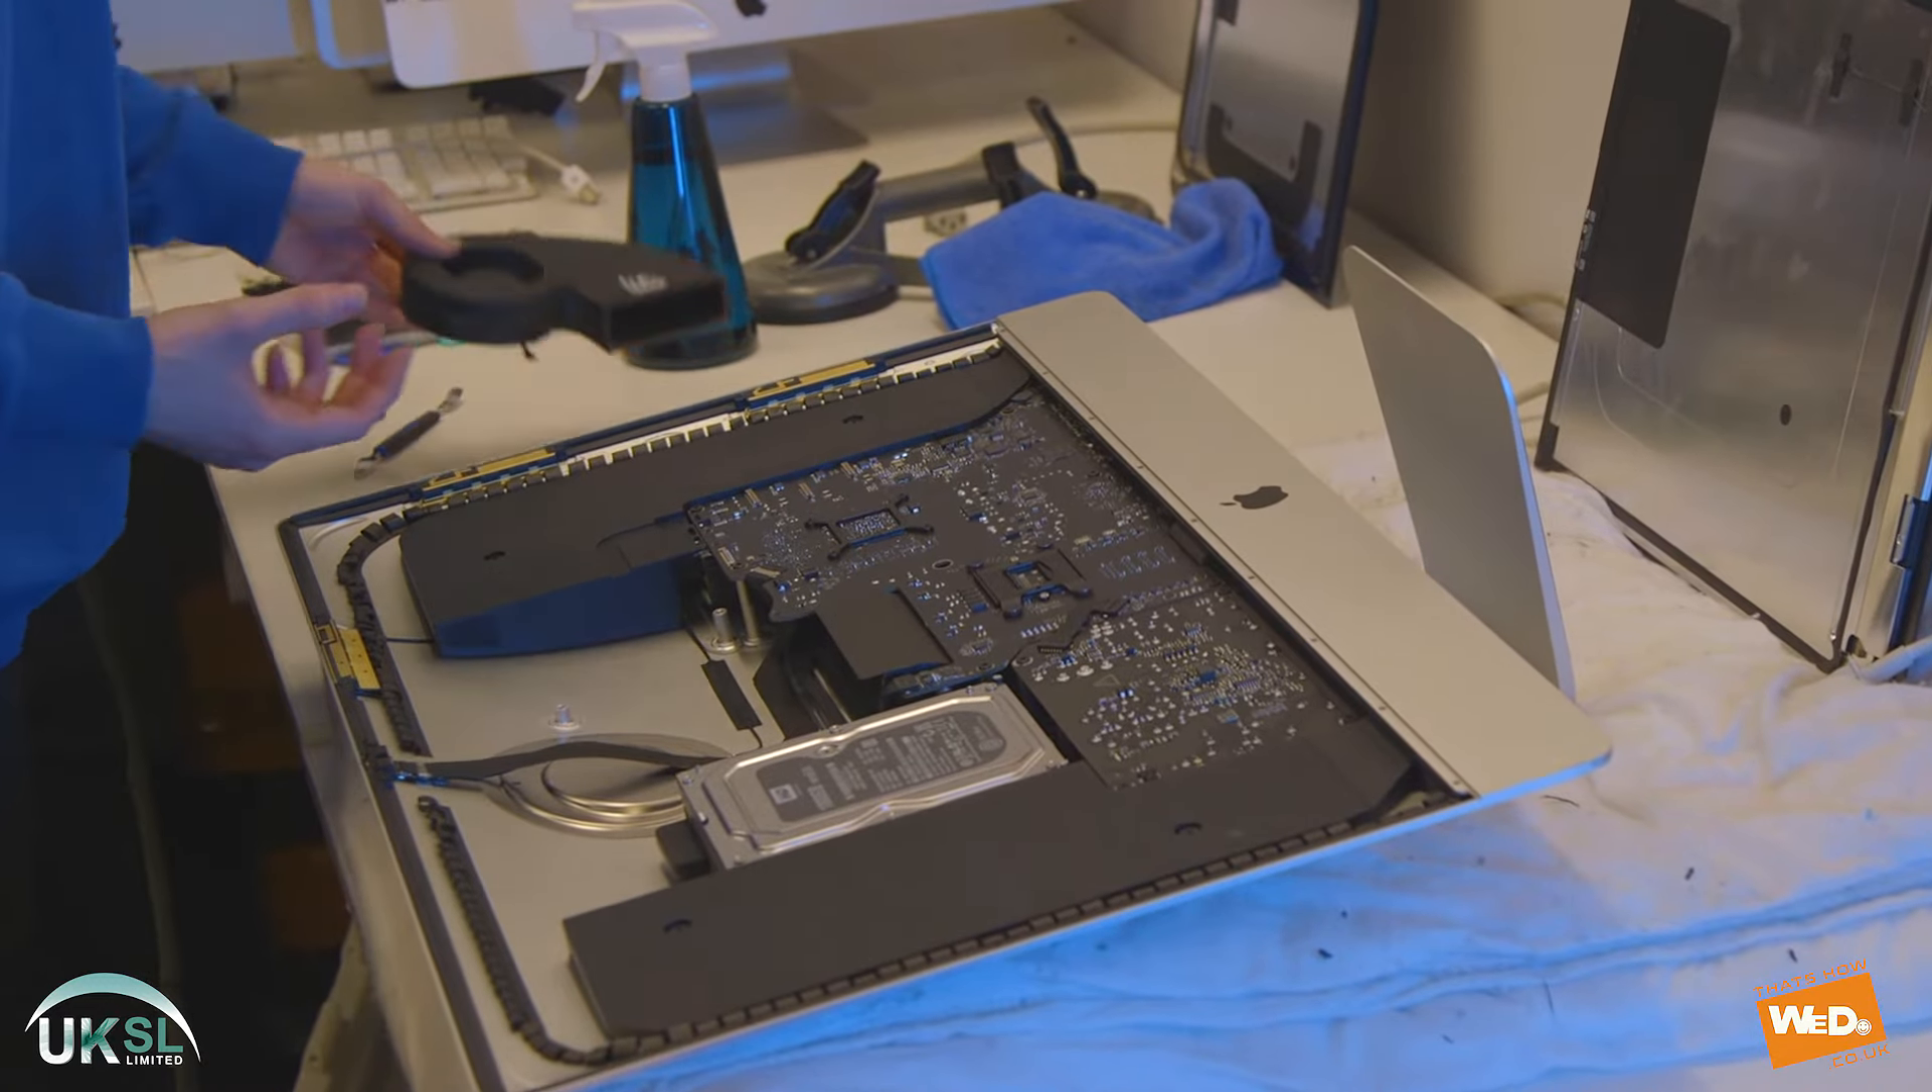And there you have your fan removed.